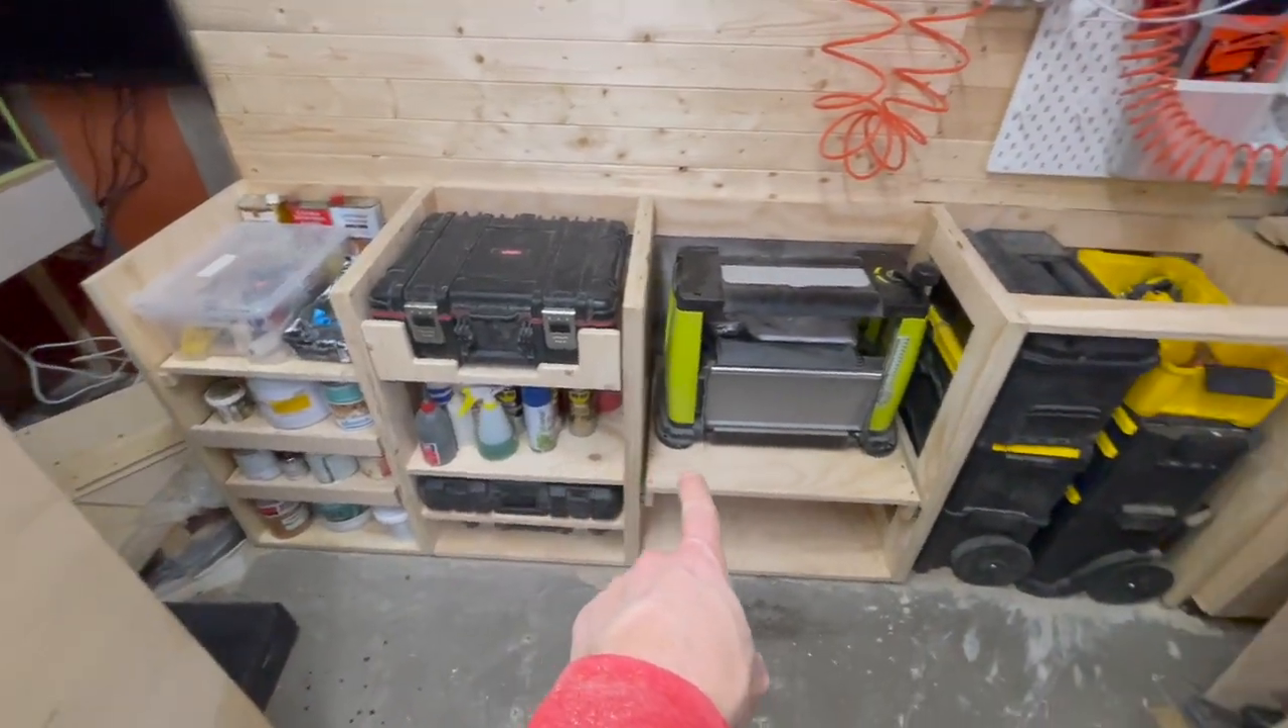Tutto il layout praticamente è pronto come possiamo vedere l'ho finito tutto è anche già tutto riempito manca solo il top.